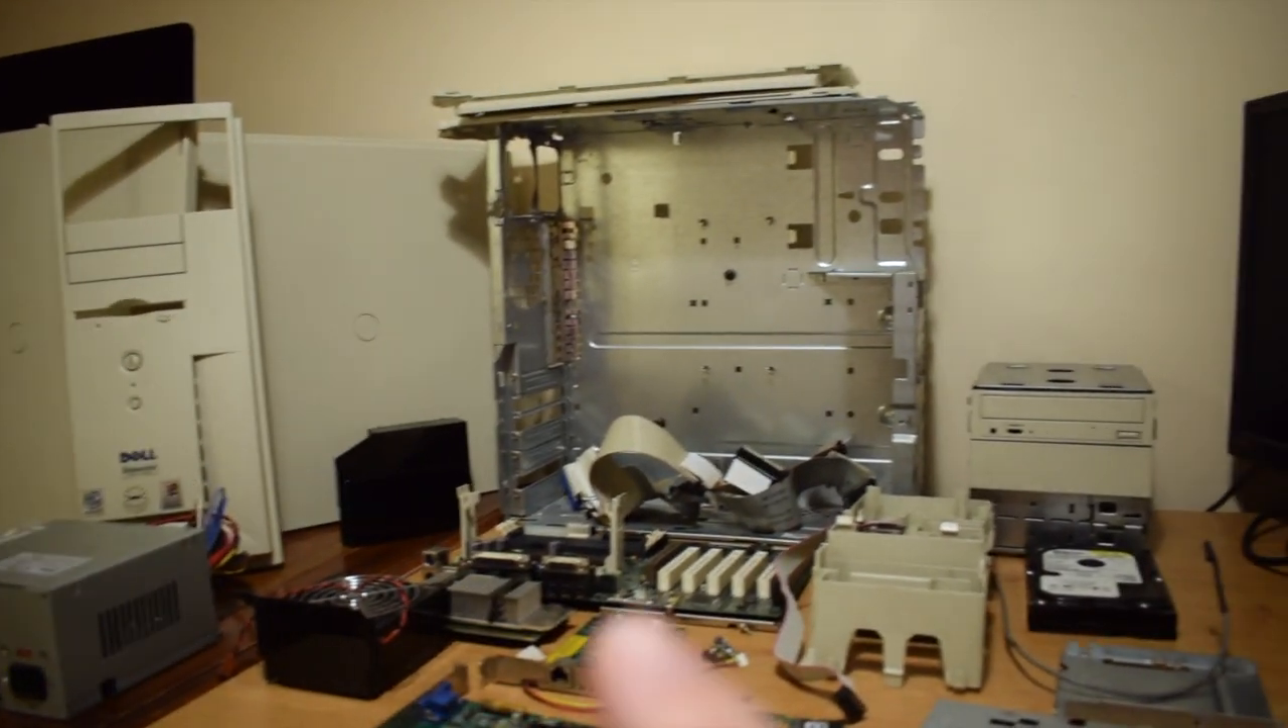Okay so I've disassembled the Dell unit.